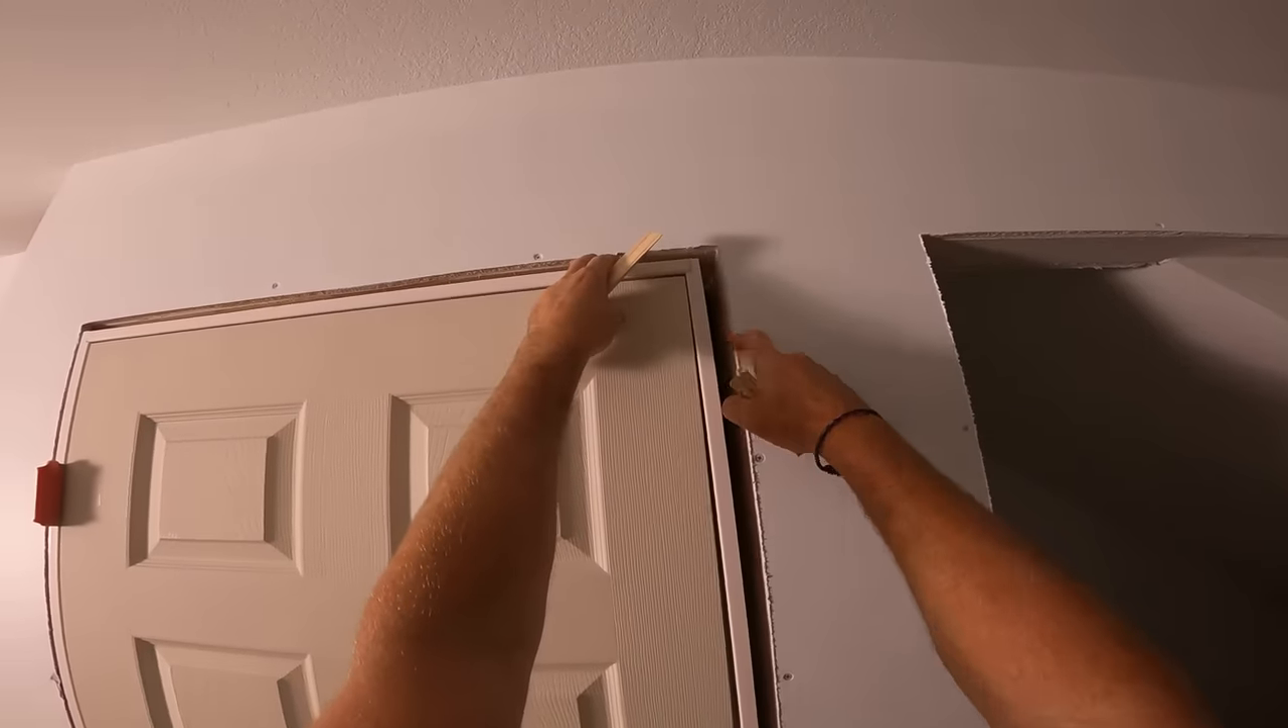We're onto our second door here and we have a big gap here.